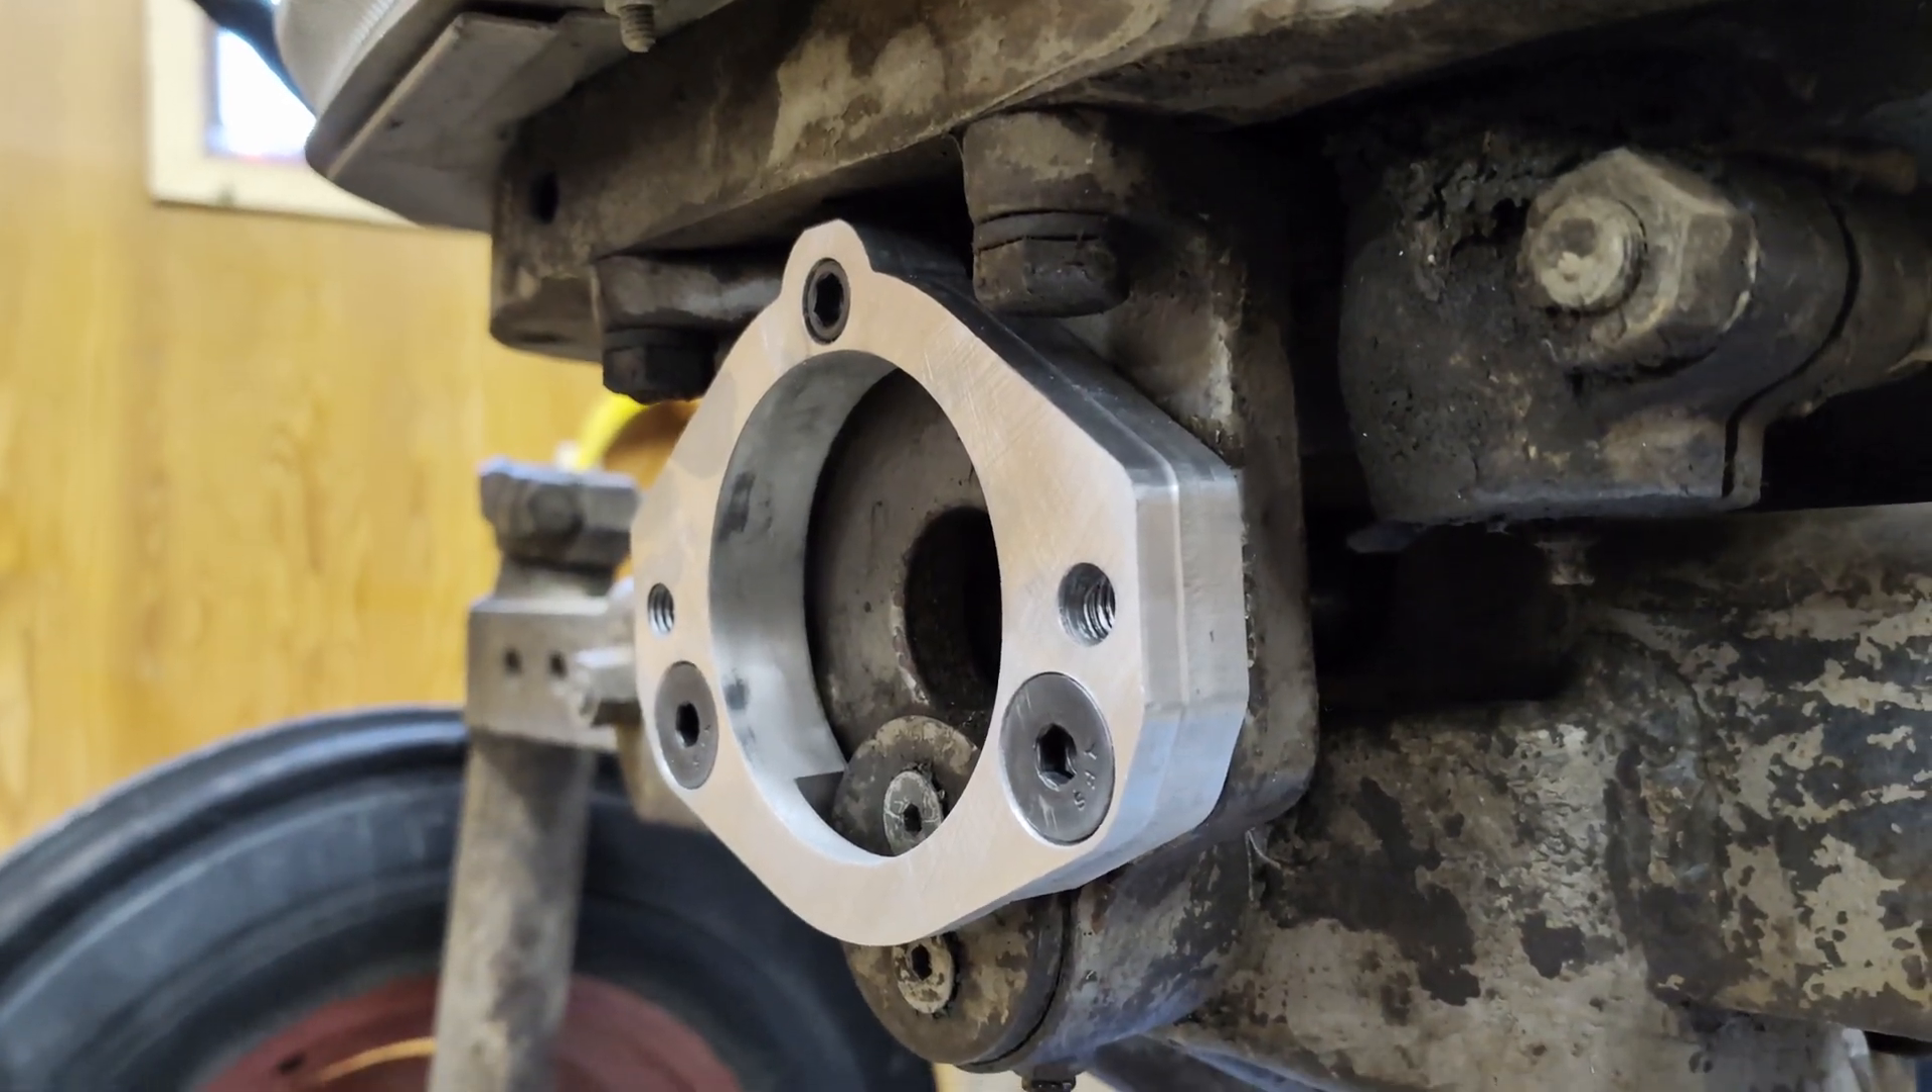So, there's the adapter mounted onto the tractor.